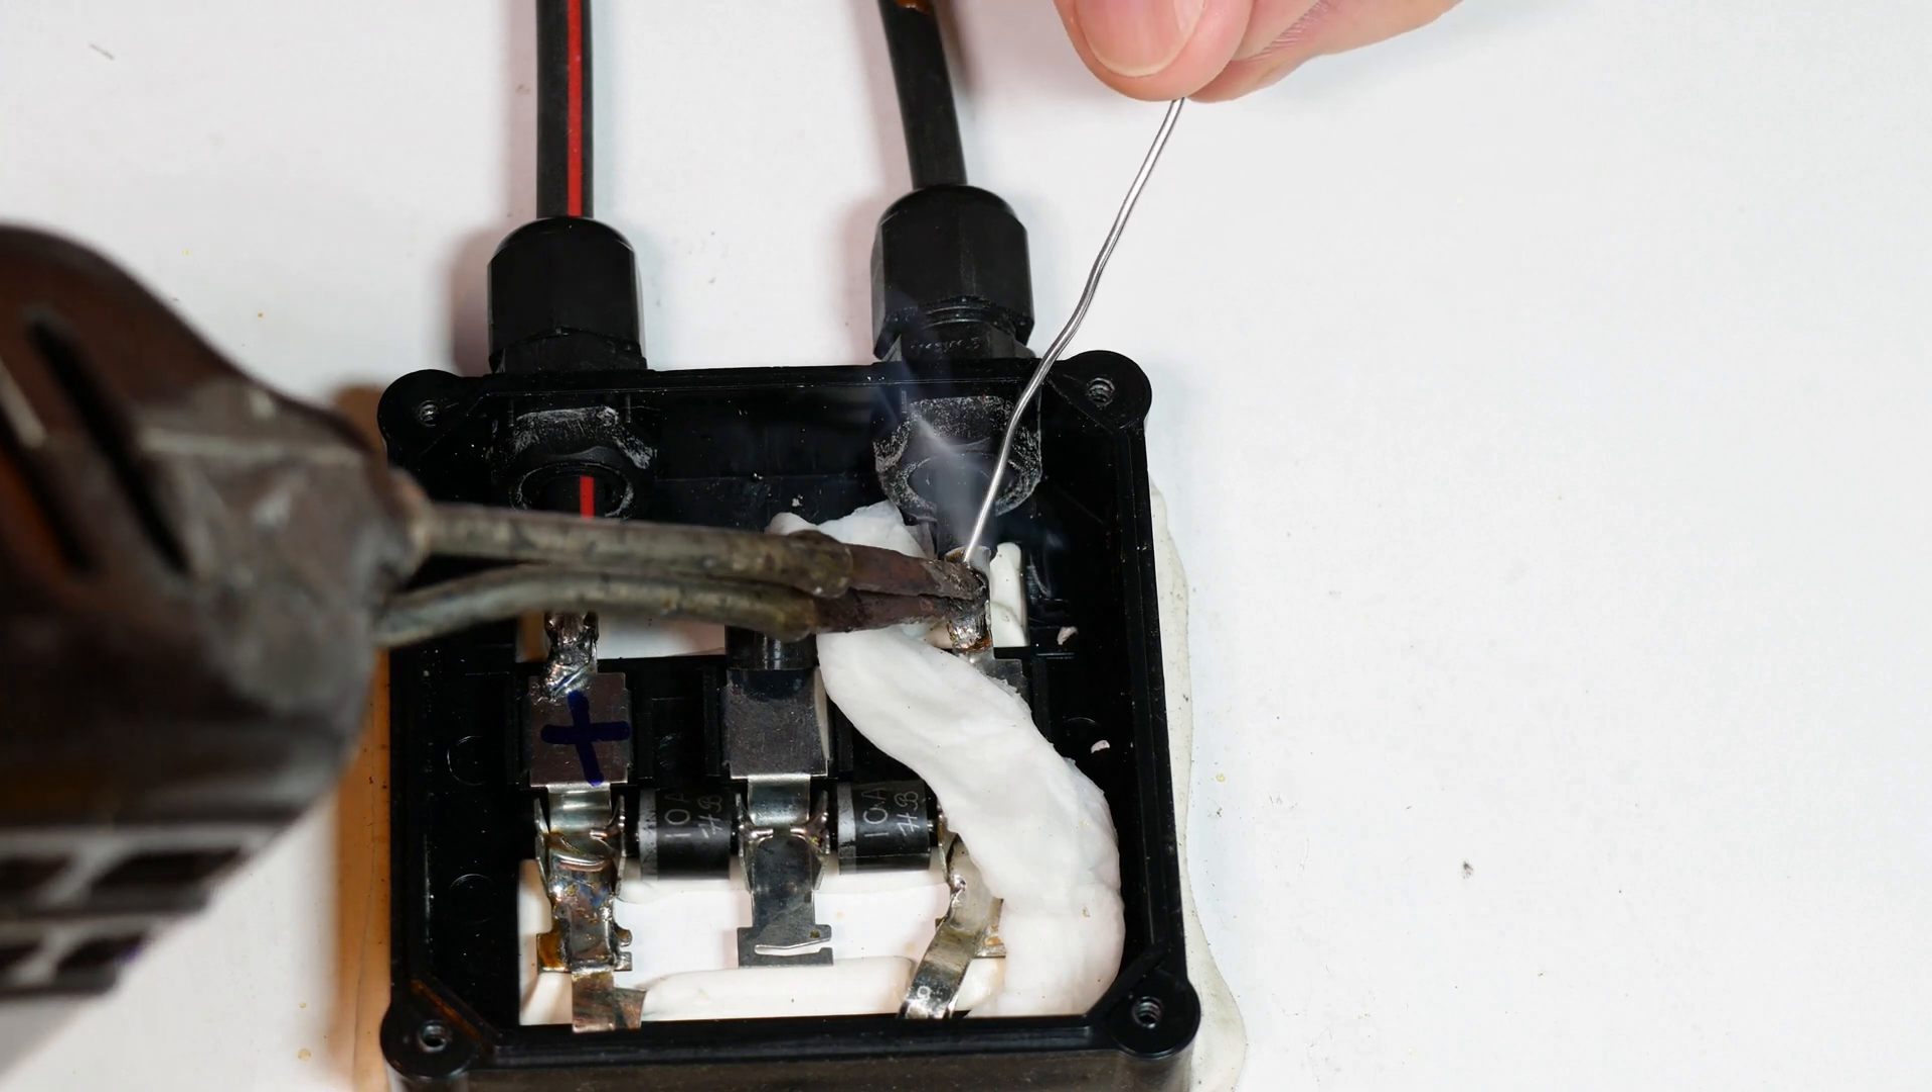We have our protective tissue in place.